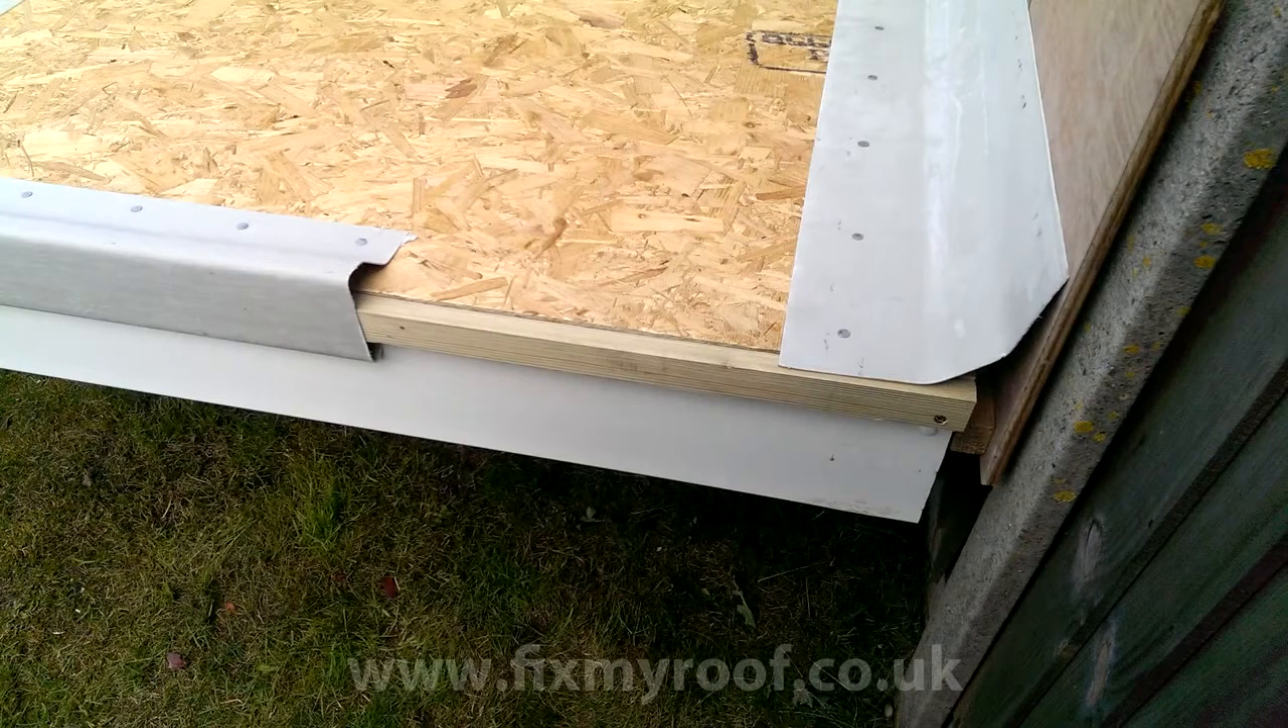If we just swing the camera around for a second you can see the remaining gap in the trims a little bit clearer.